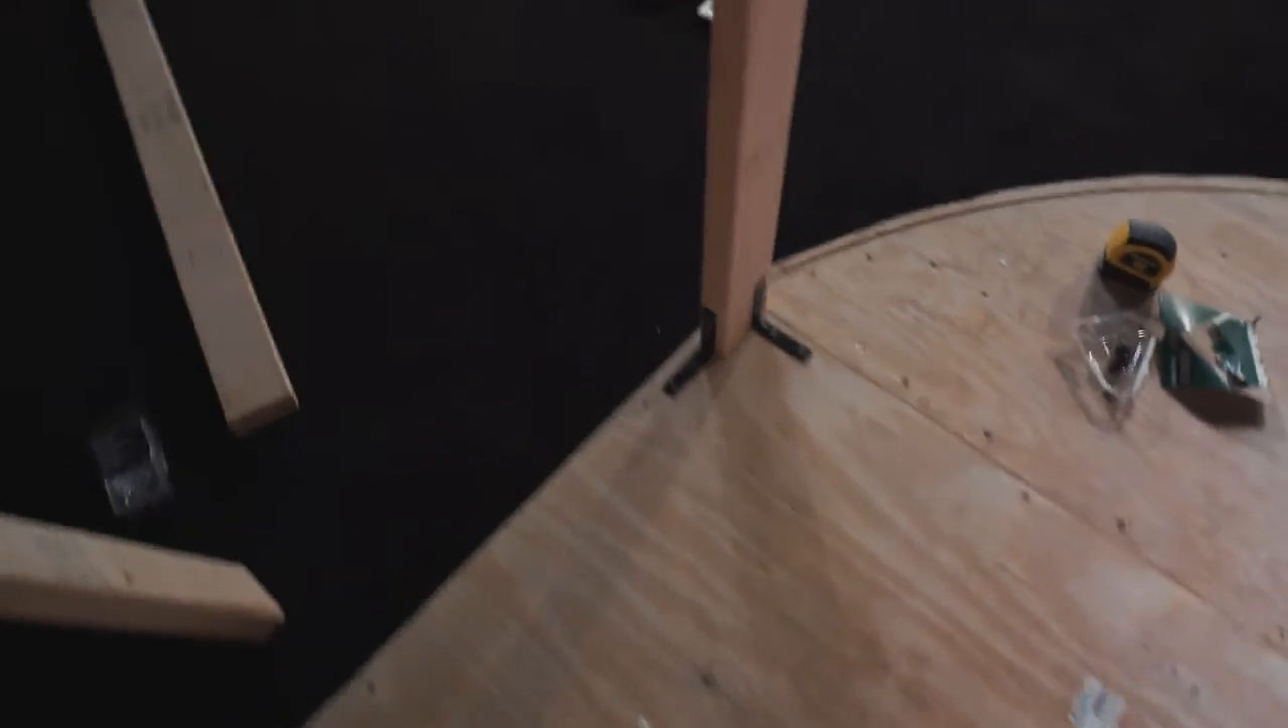We are putting our uprights on the base attaching it just with some L brackets from home depot and we're going to put two more on here and we will continue our build.